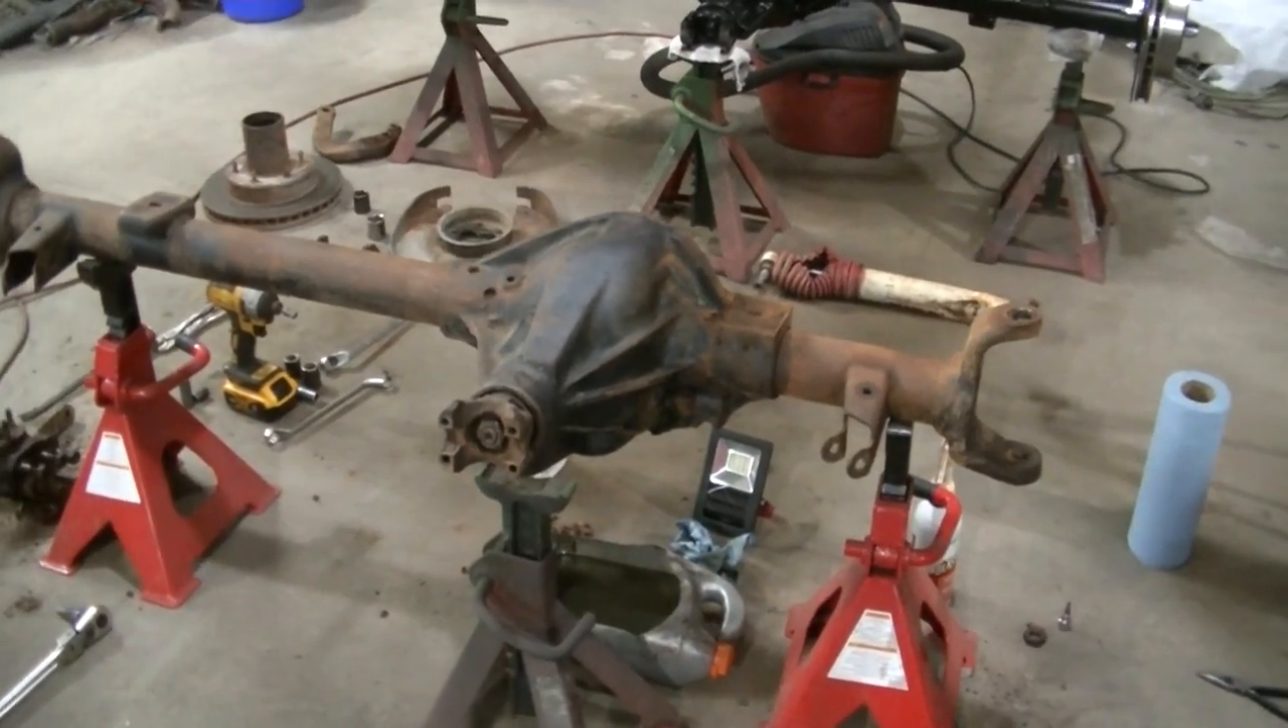So there's the axle pretty much all disassembled except for the the gears and stuff like that.